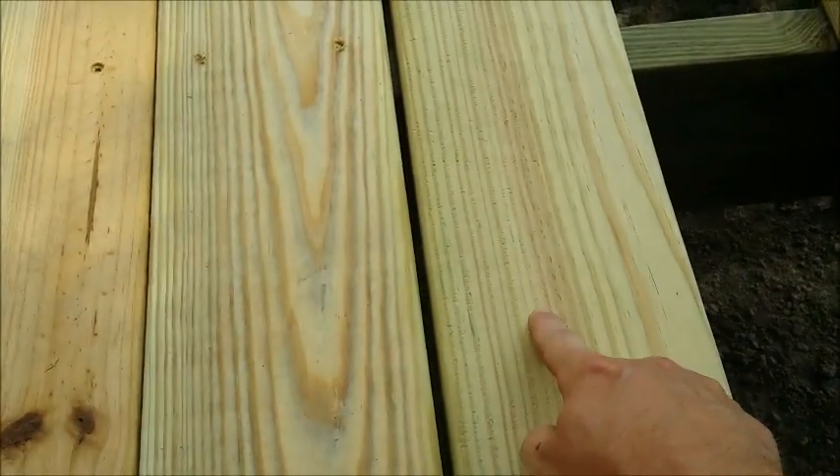If you look right here at this board you'll see that there's a pretty good little gap compared to what you see right here.